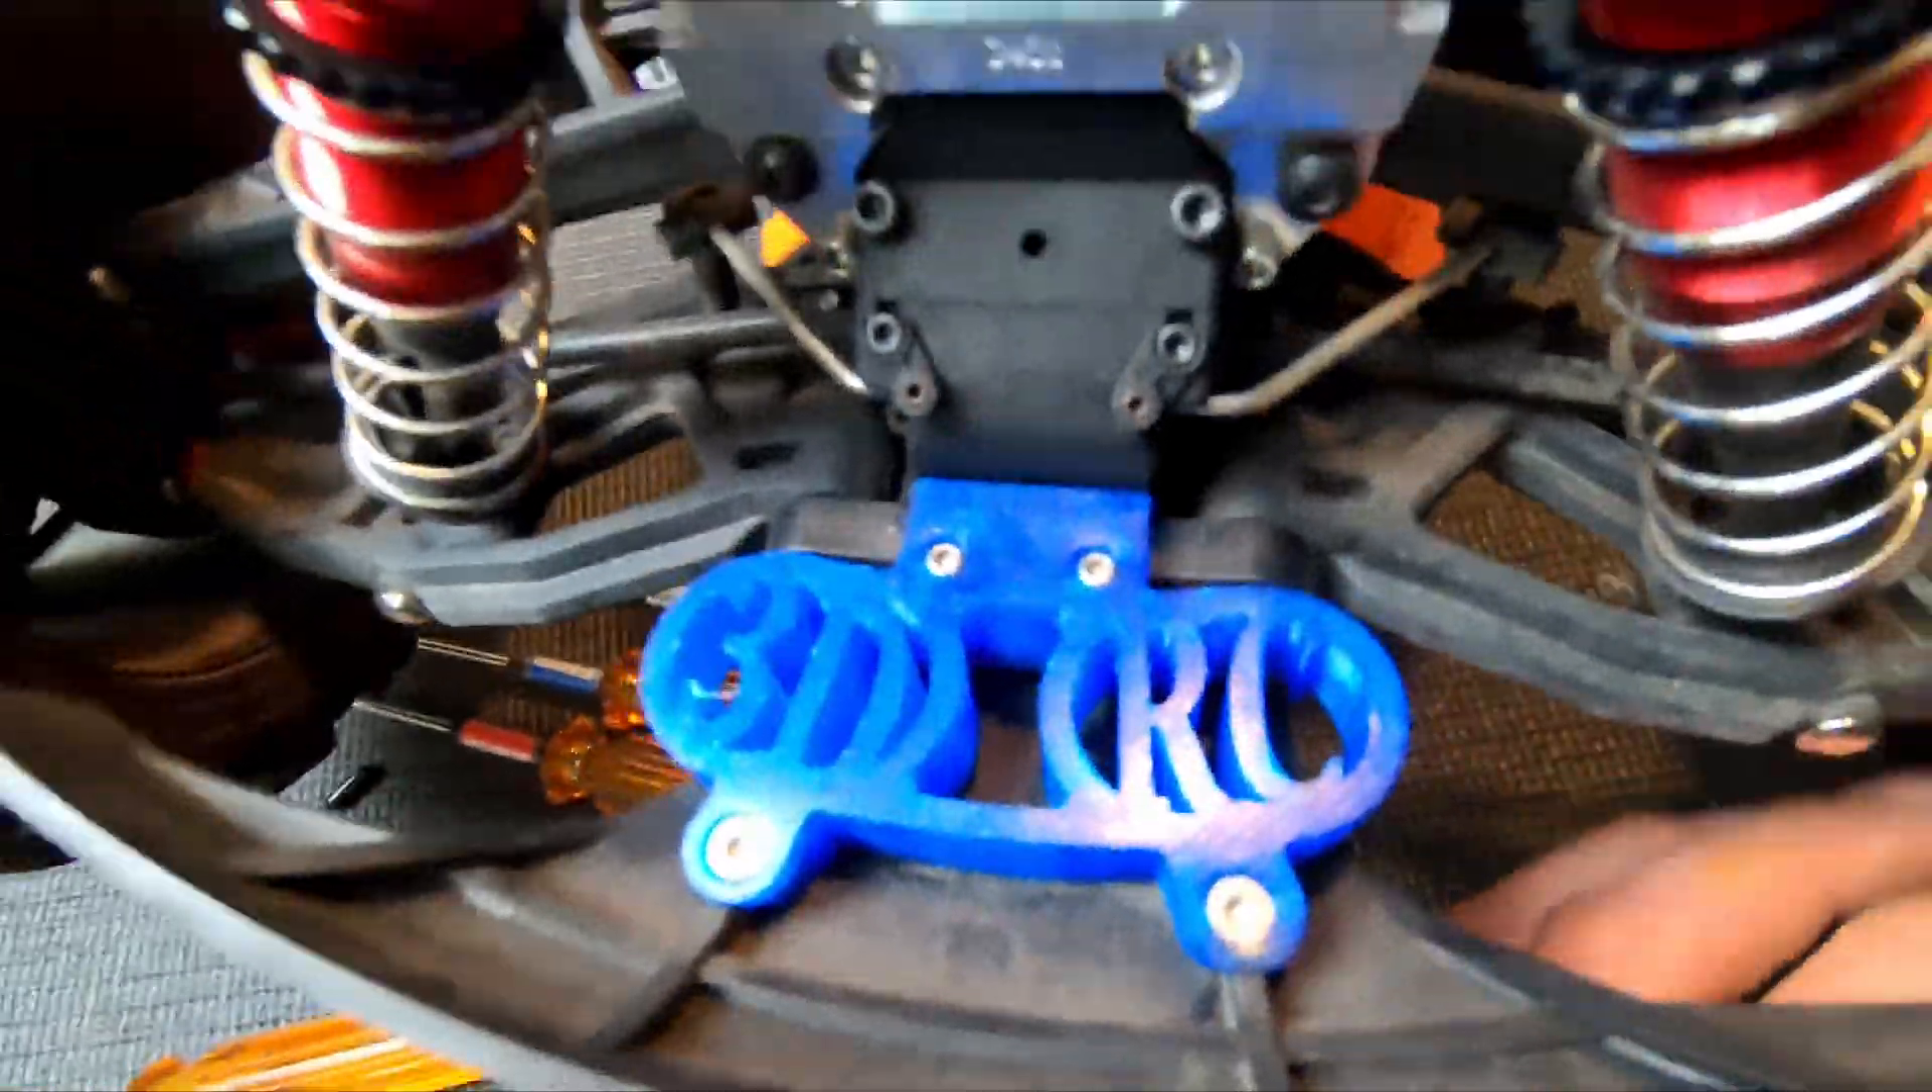Okay as you can see we have the 3d rc parts installed in the crate here.